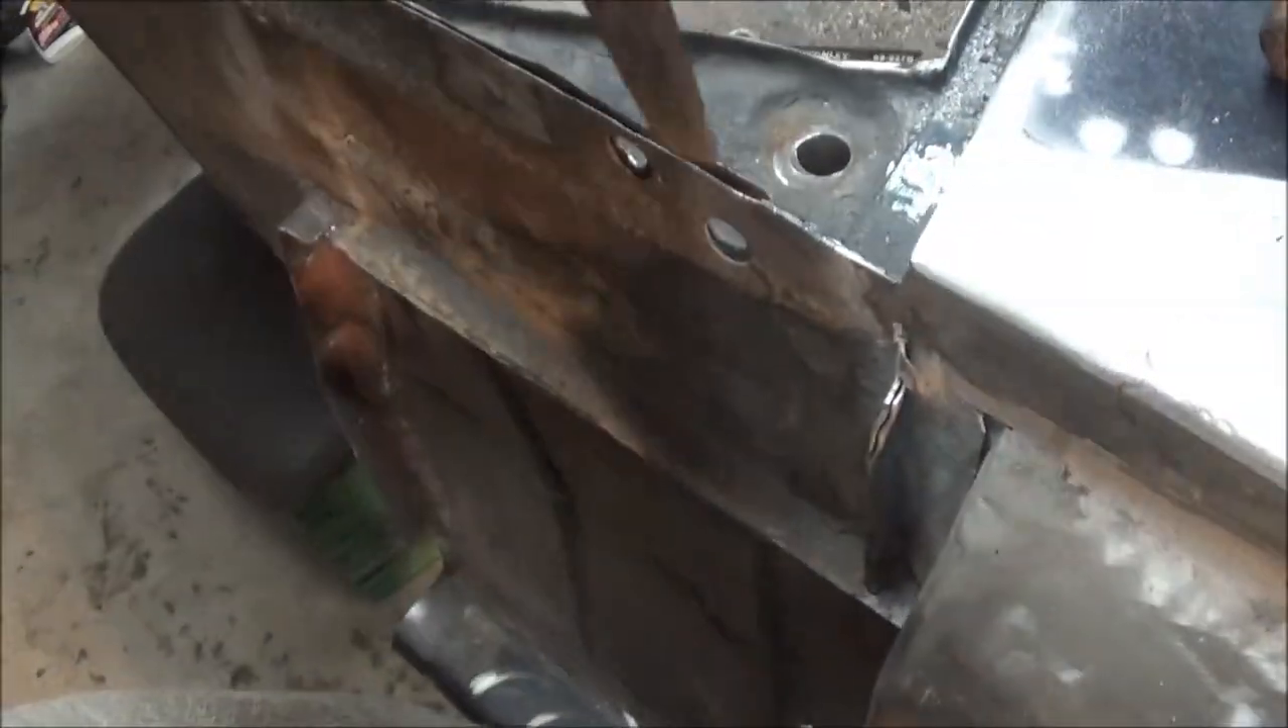I've split this seam as you can see so it's actually two pieces of metal joined together supposed to be all the way down.